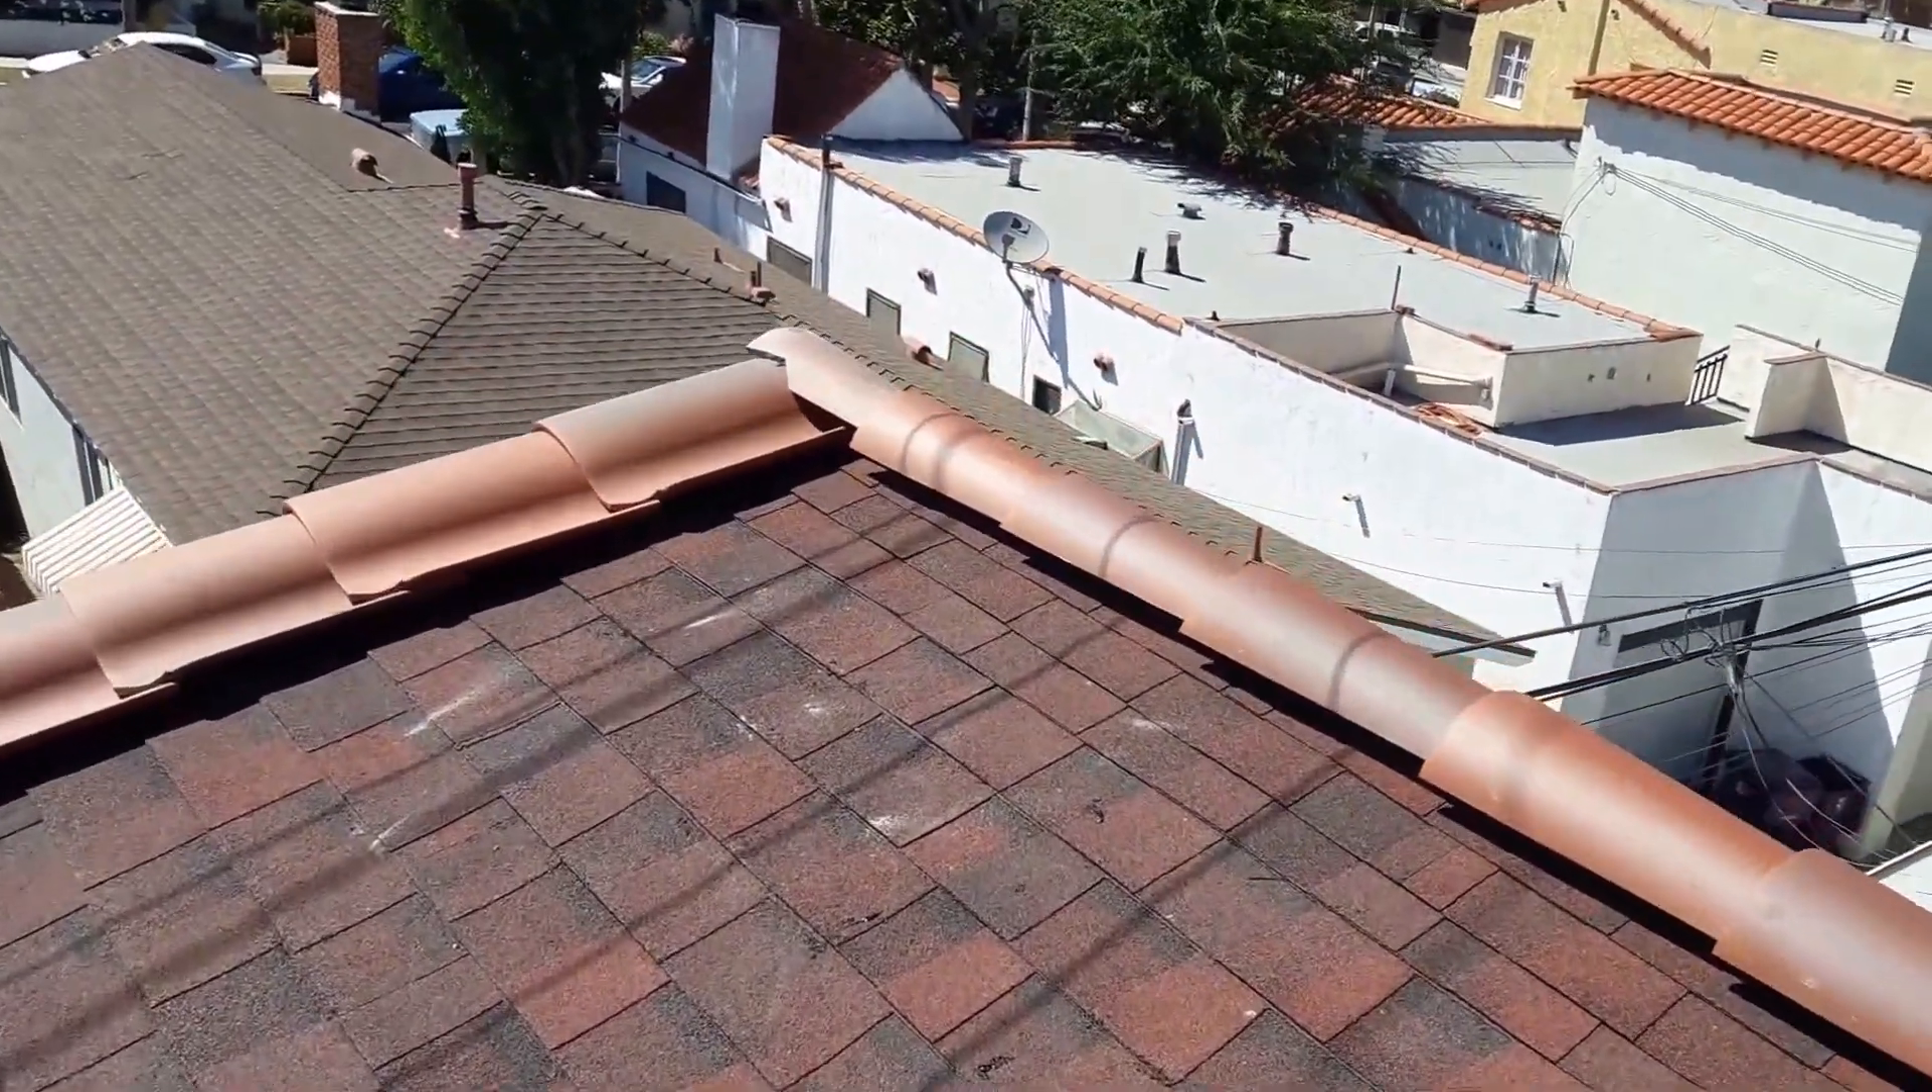I put this tile on the edge to make it look like a tile roof.